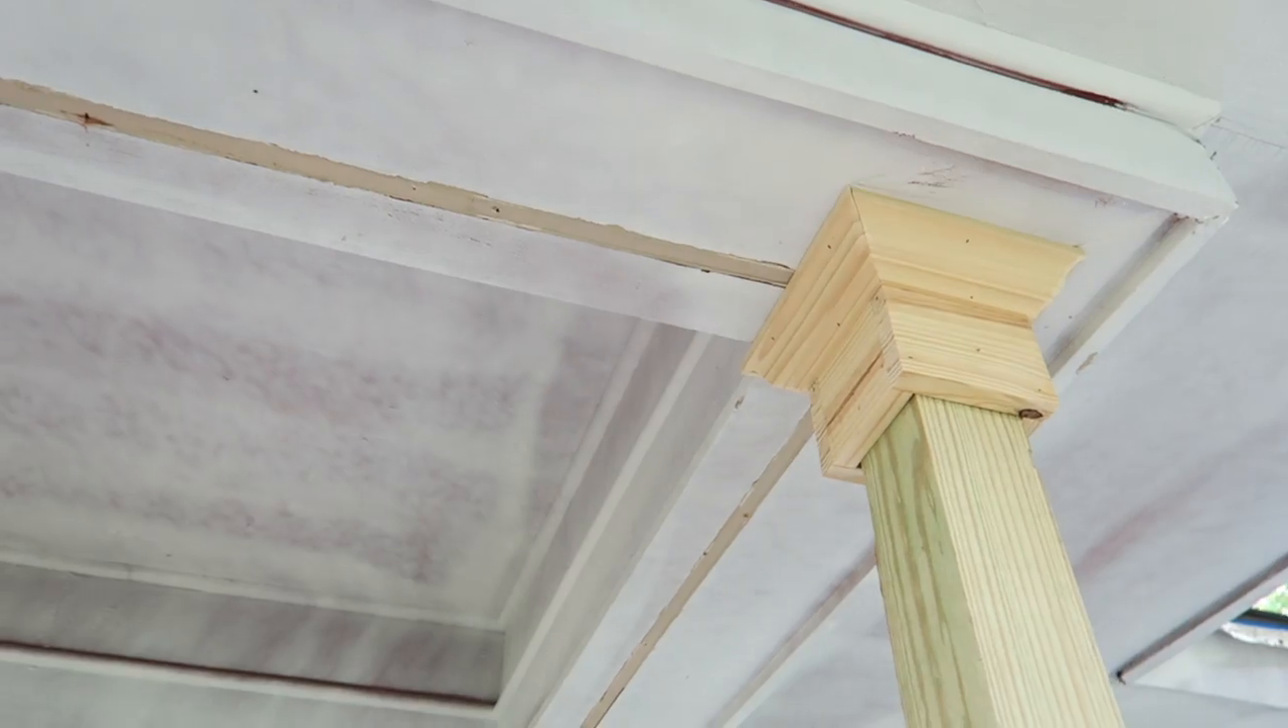Alright there's the finished crown molding up there.